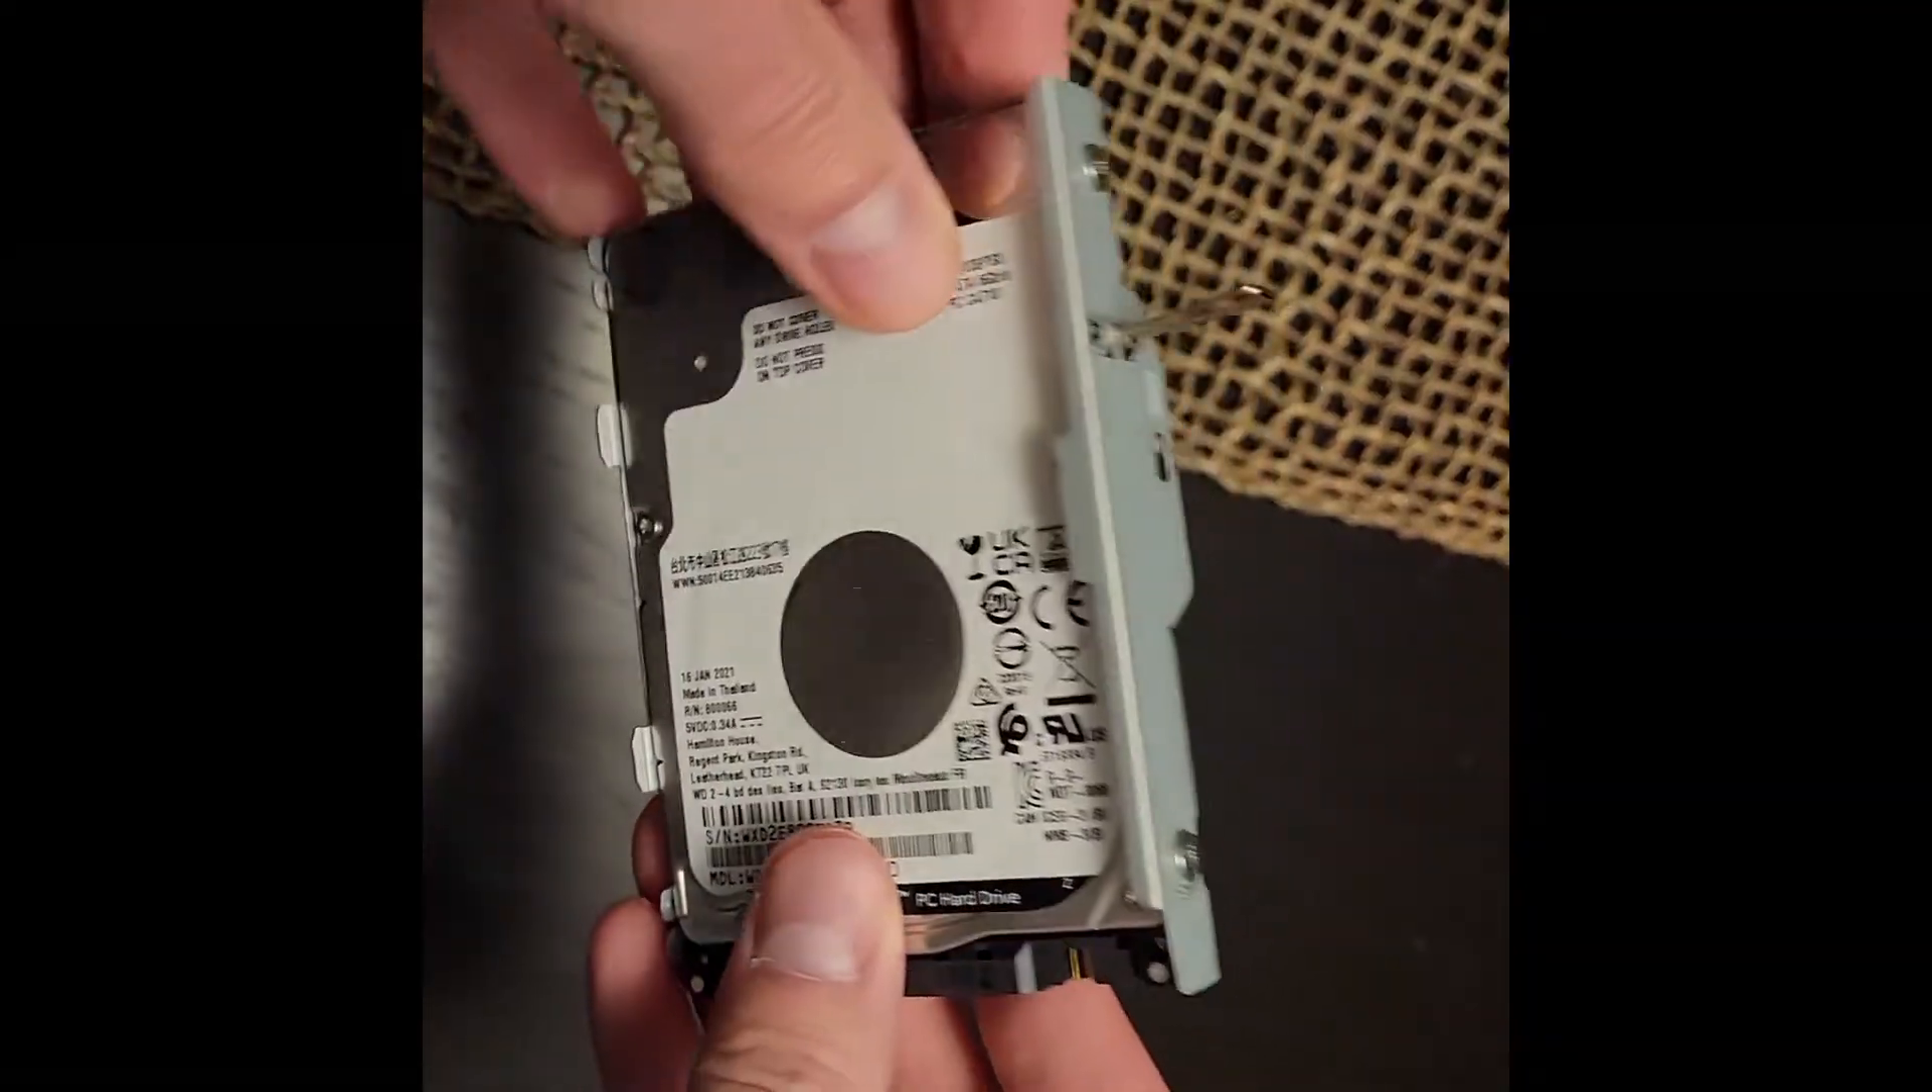So here's the new hard drive inside the tray.